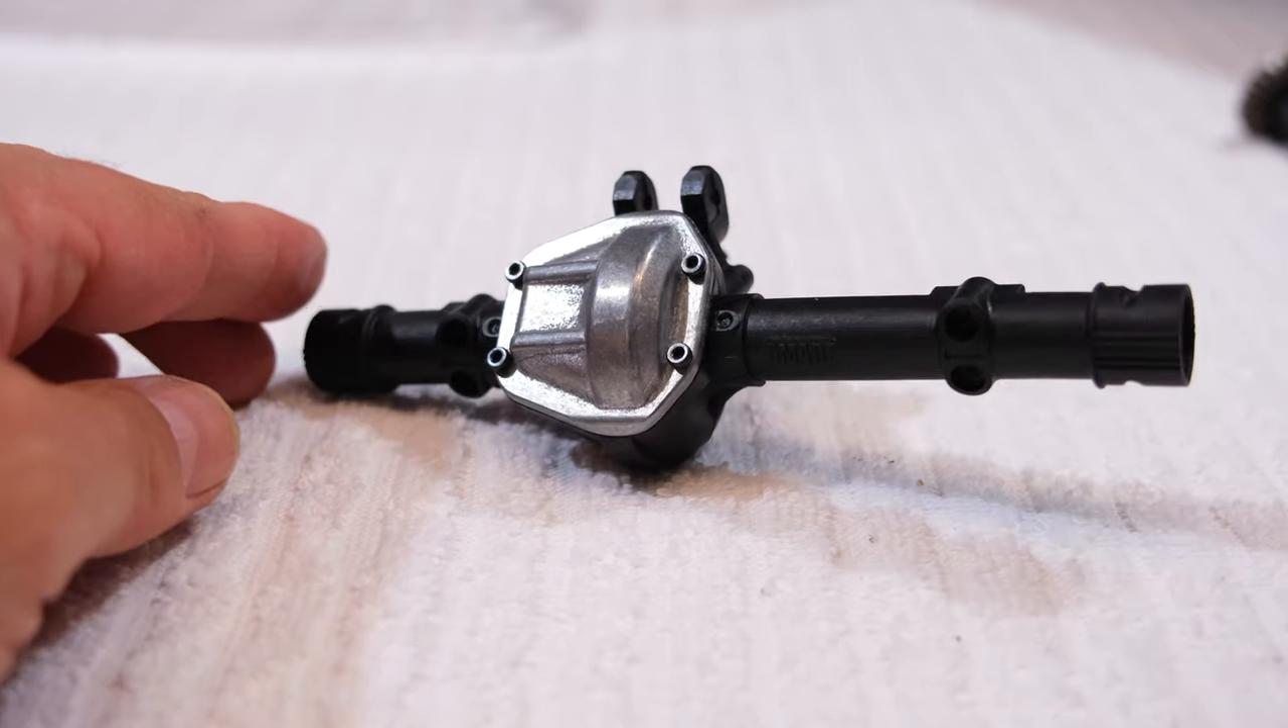Here you can see the finished front axle gear housing.